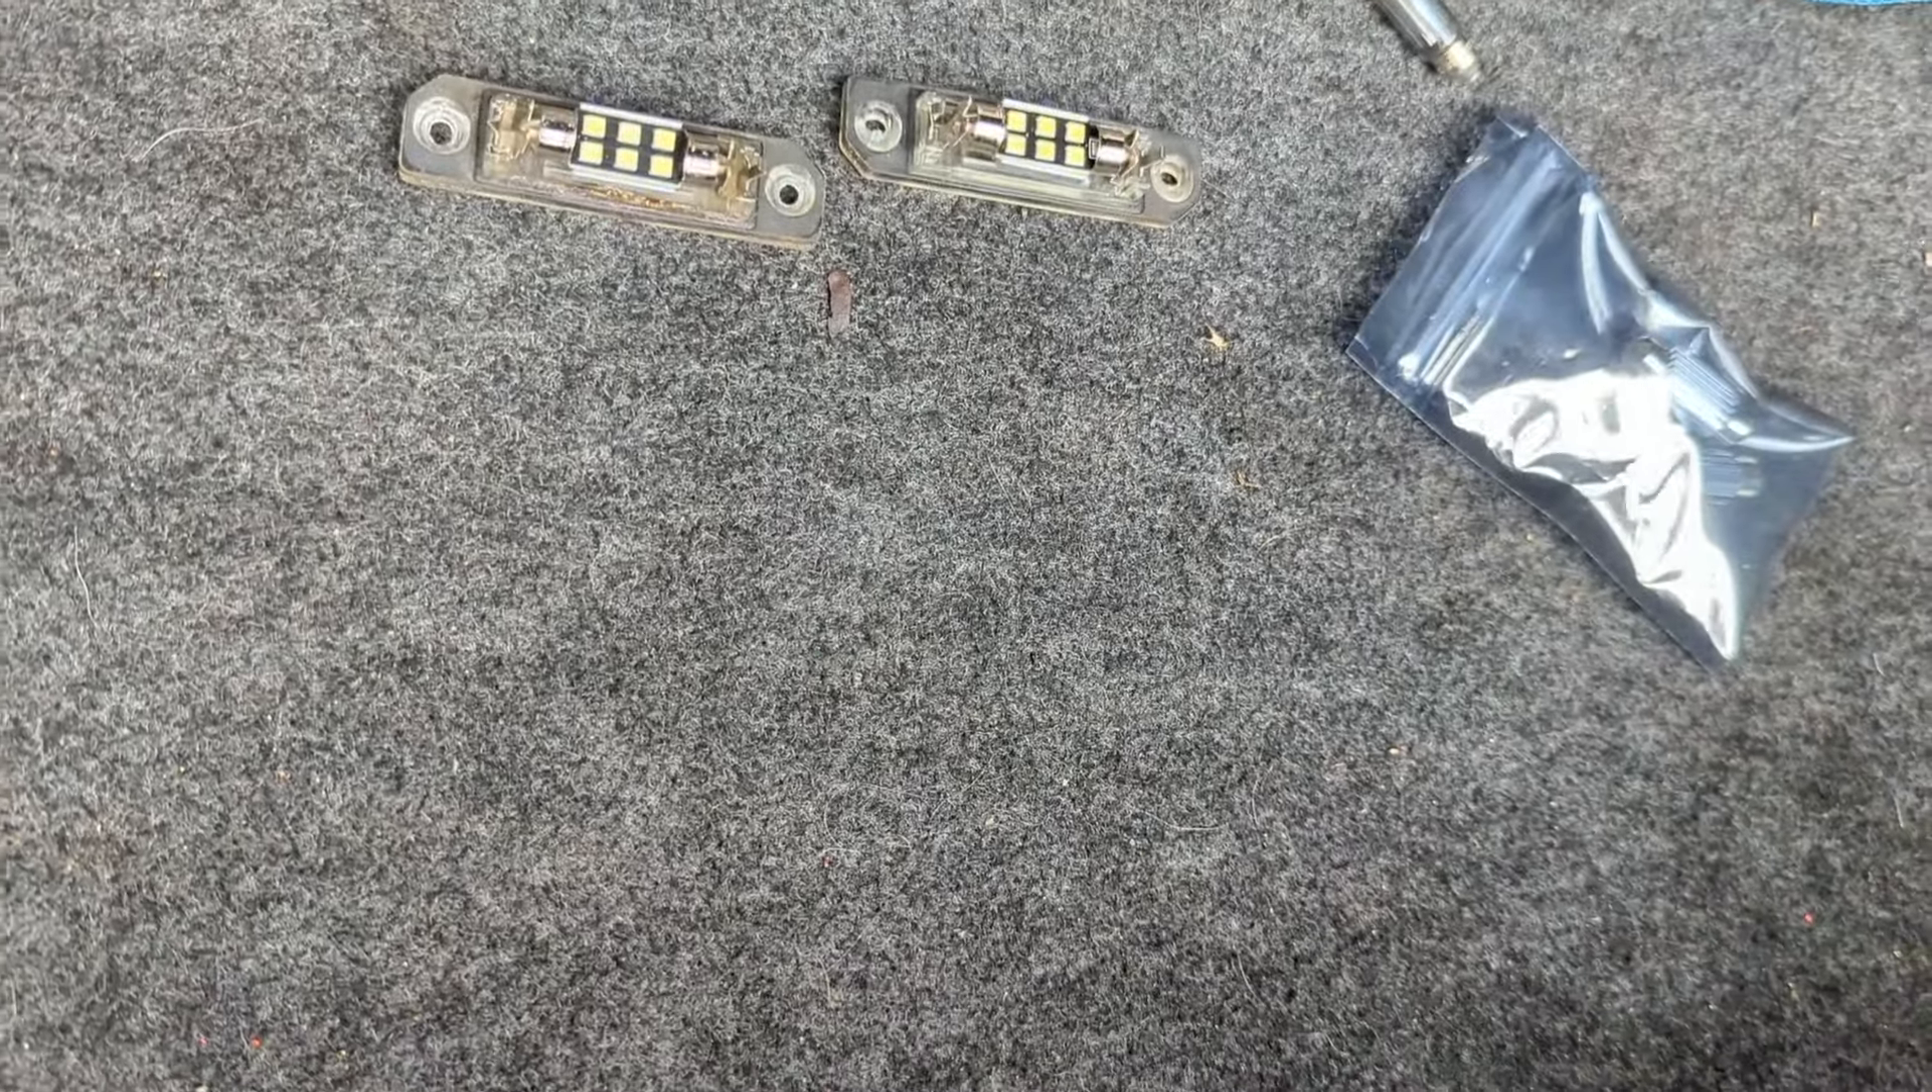And there we have it. LEDs are into the housings.